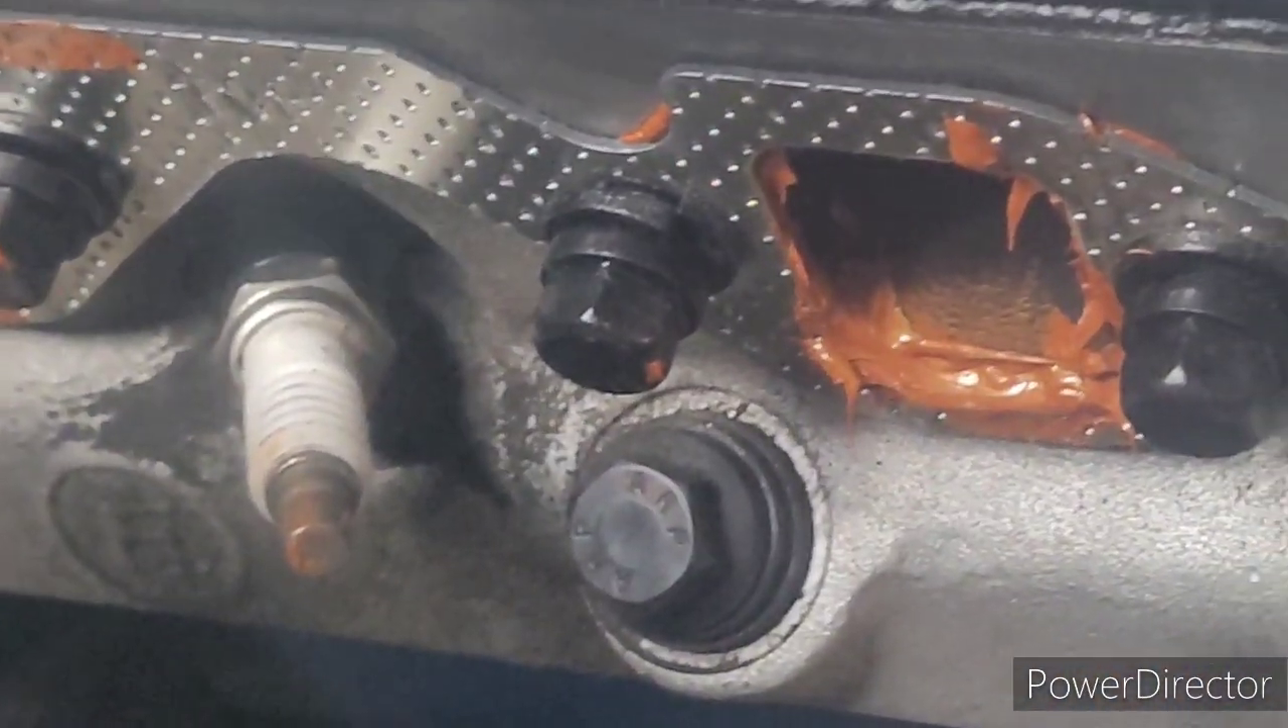Here's our first gasket in place.